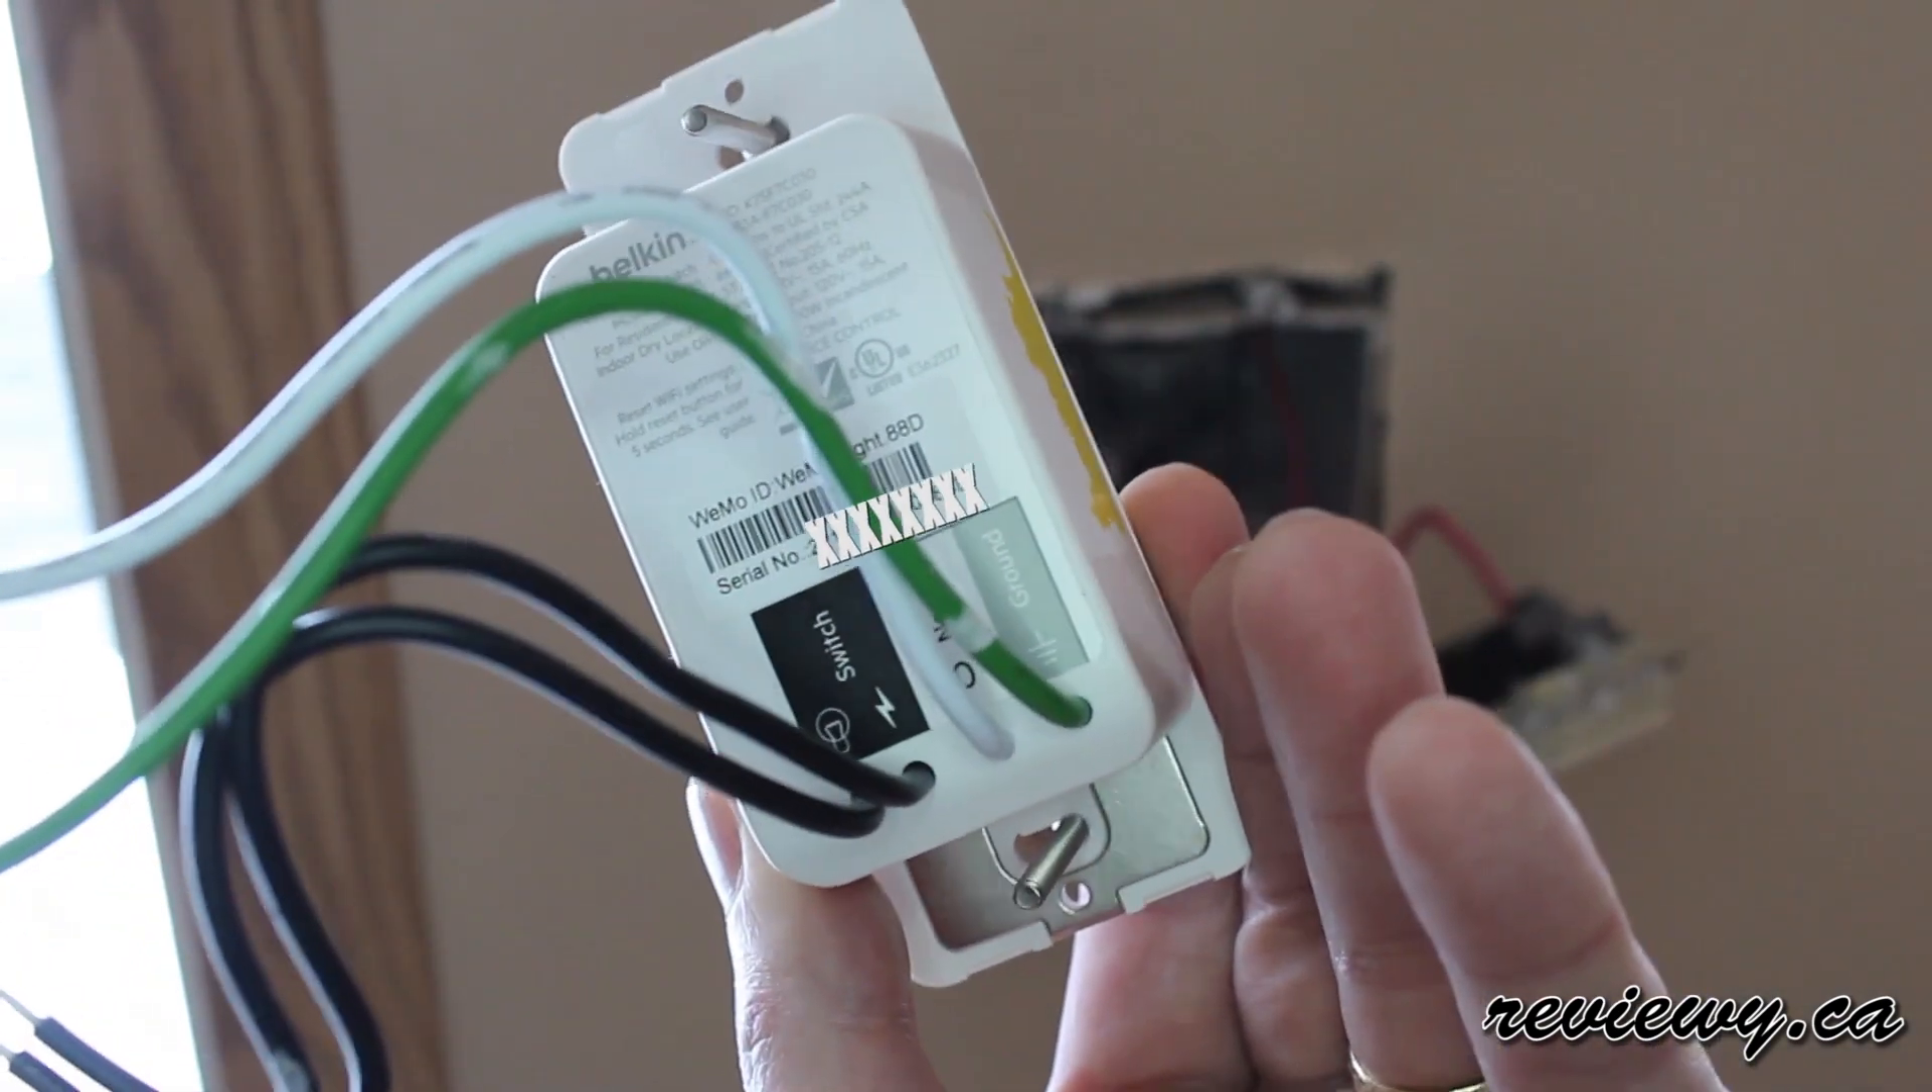All the wires are installed. The two for the switch, one for ground, one for neutral.